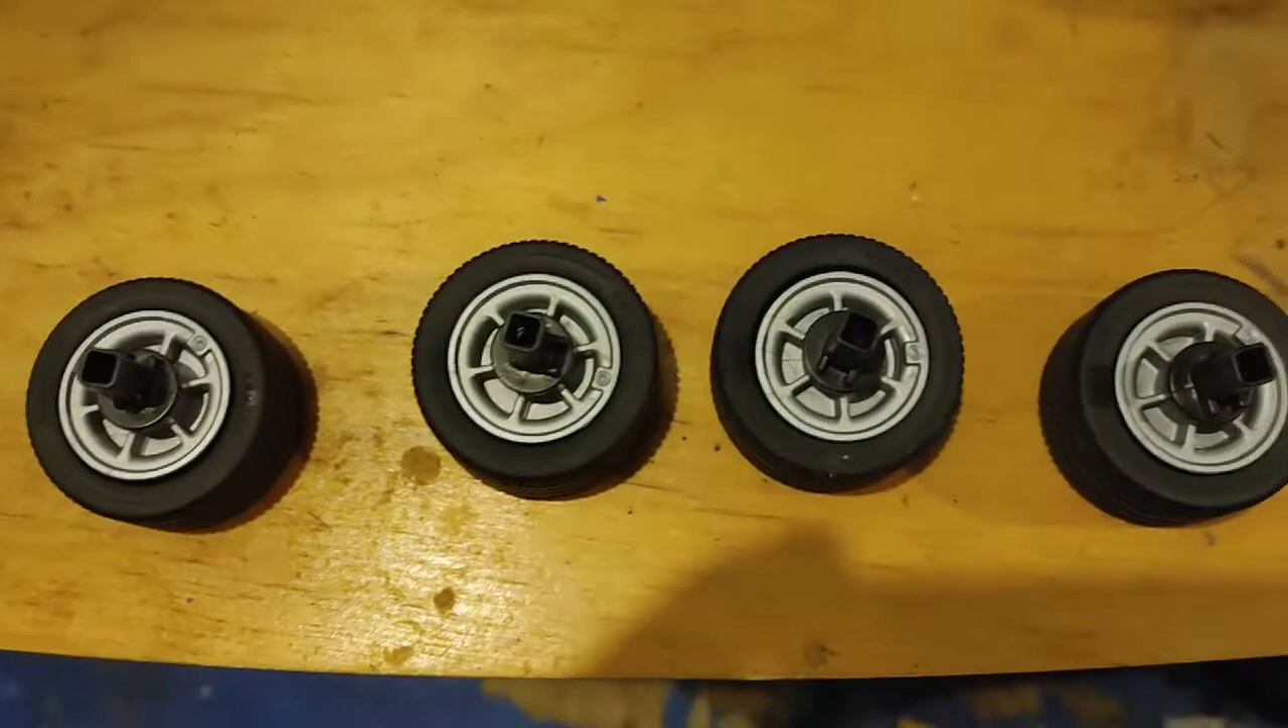I got all four of these tires on.